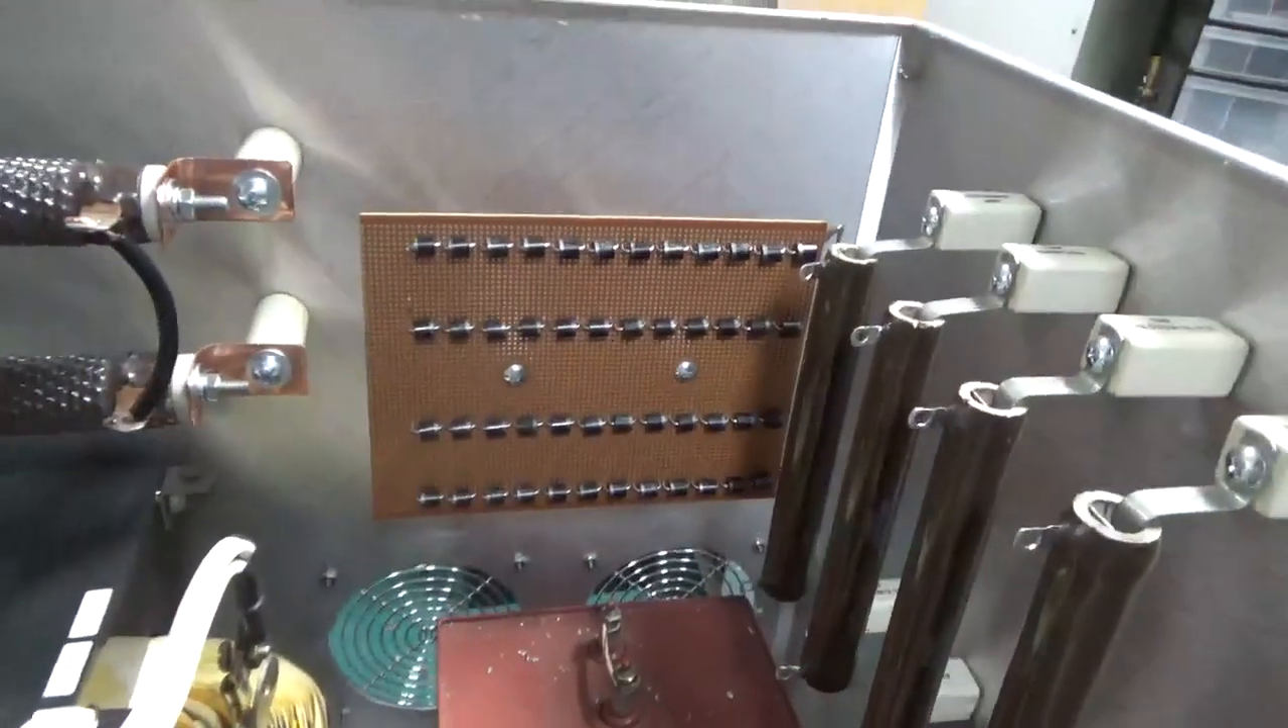Got the high voltage board installed. It's on standoffs.